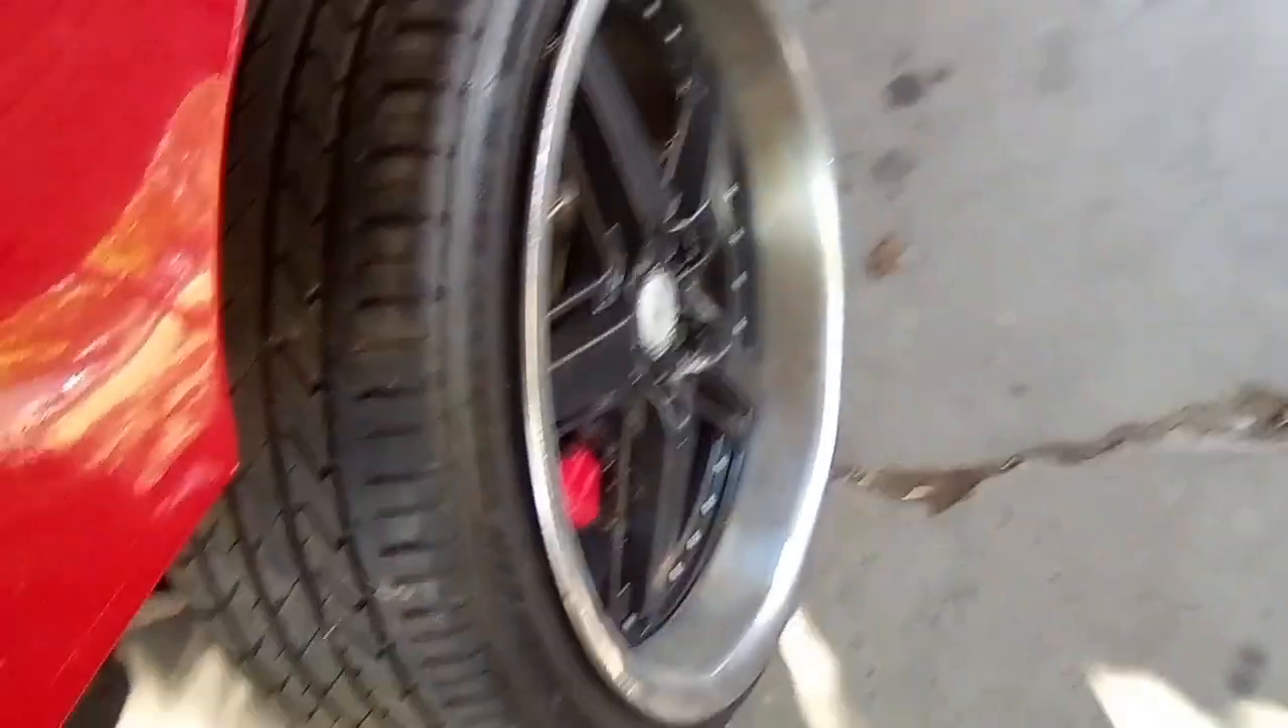I've still got to pull the wheels off.